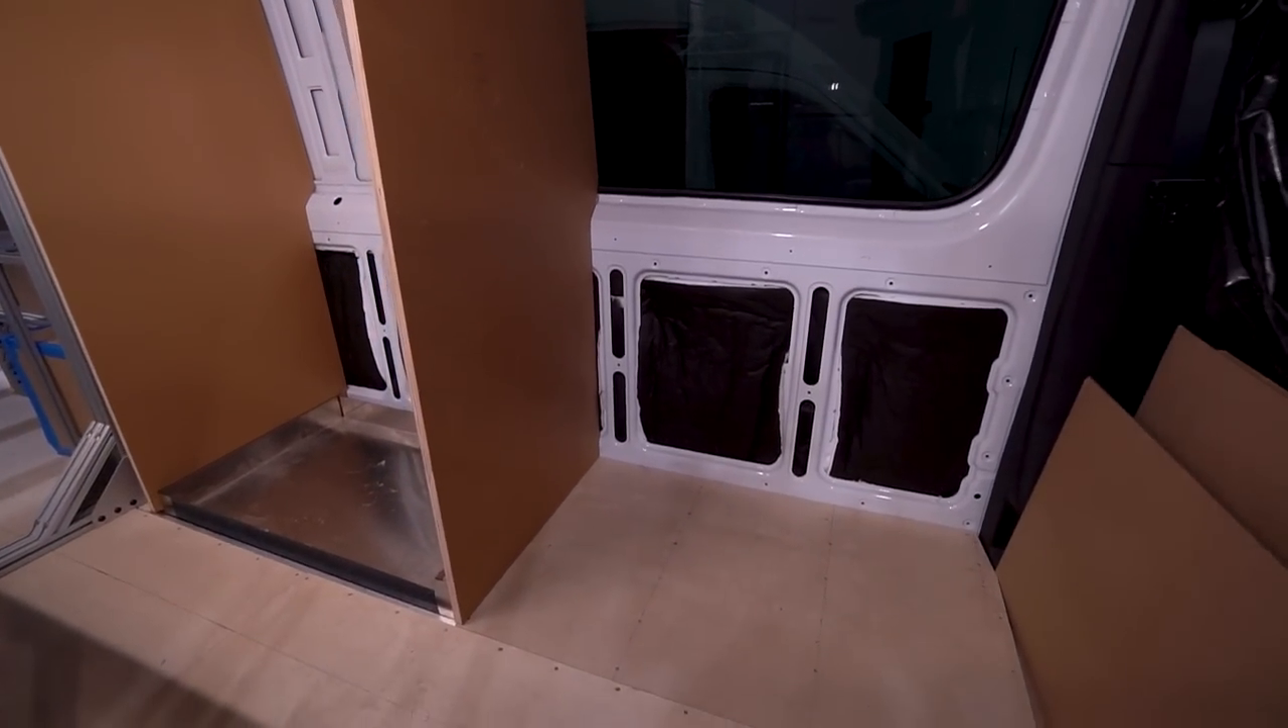Up here, we've got our shower walls in place mid-ship.